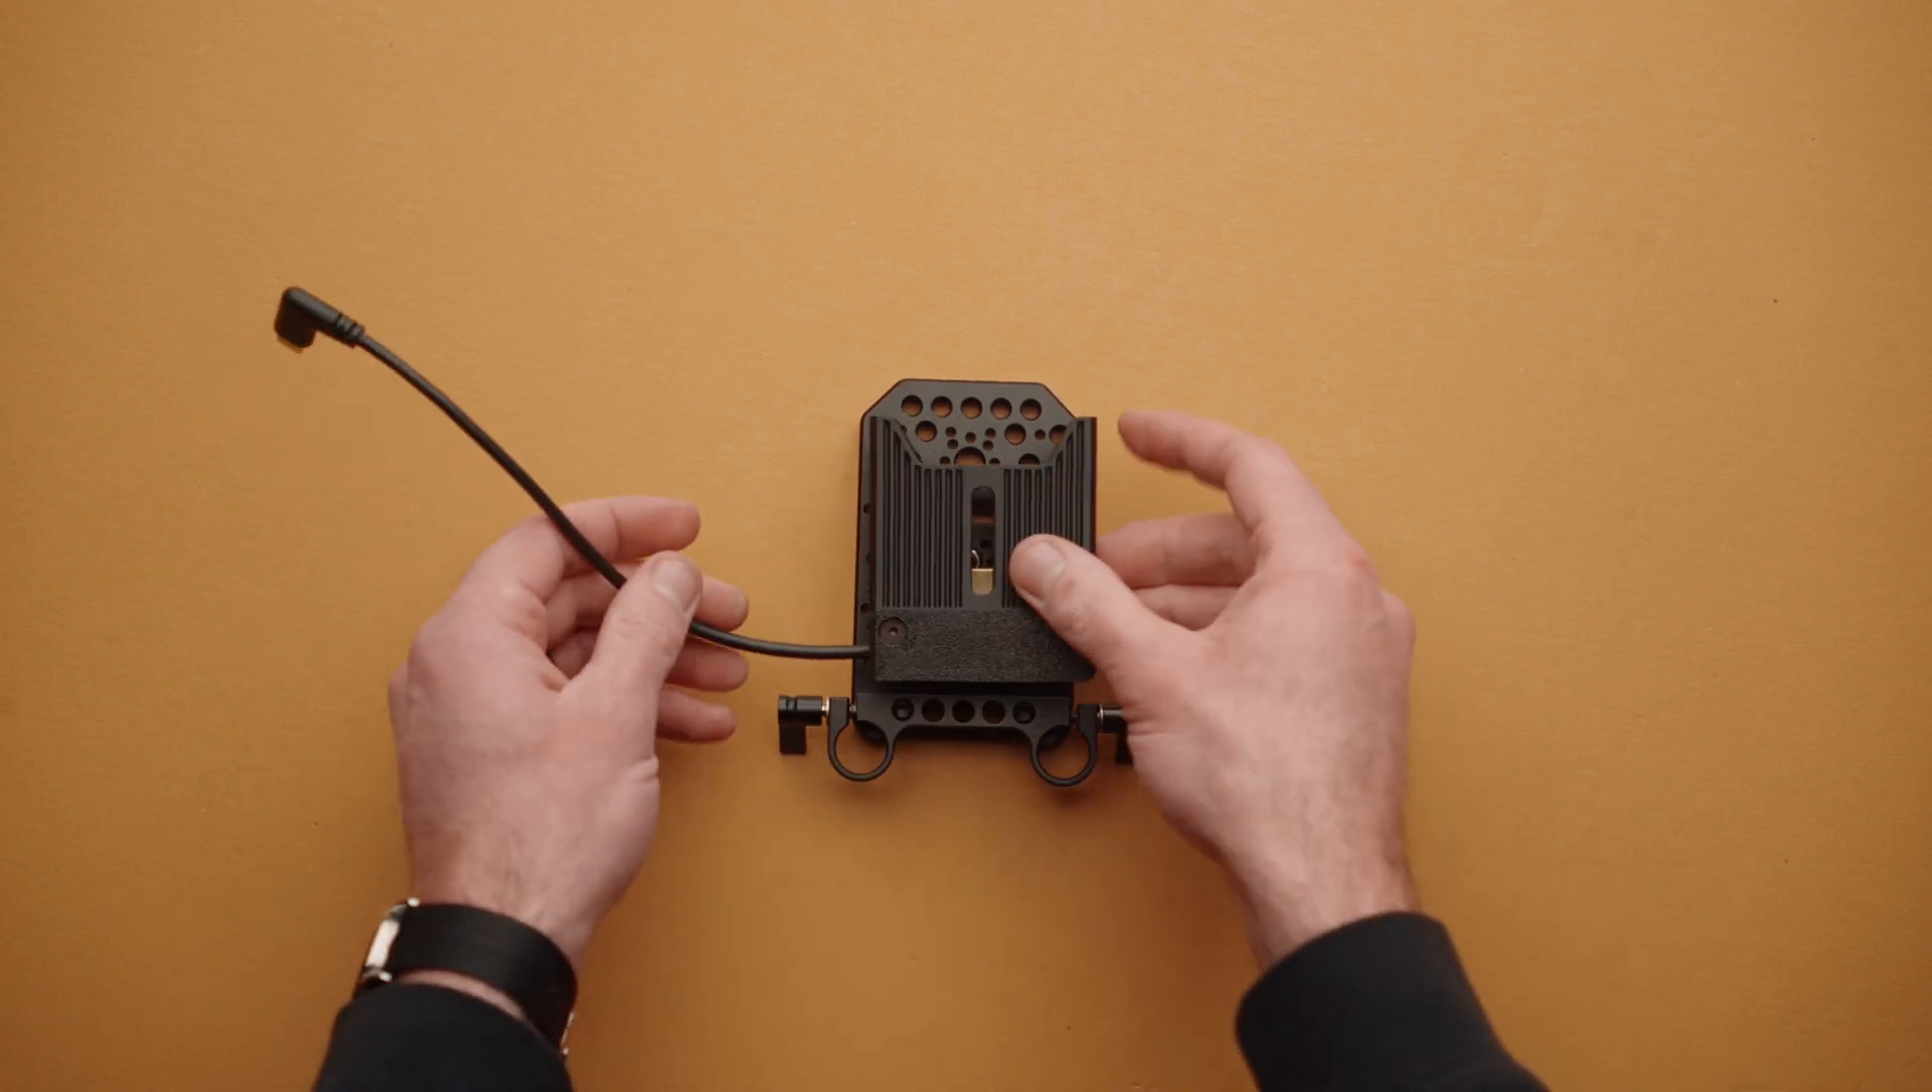We've got a cheese plate with a rod block attached.